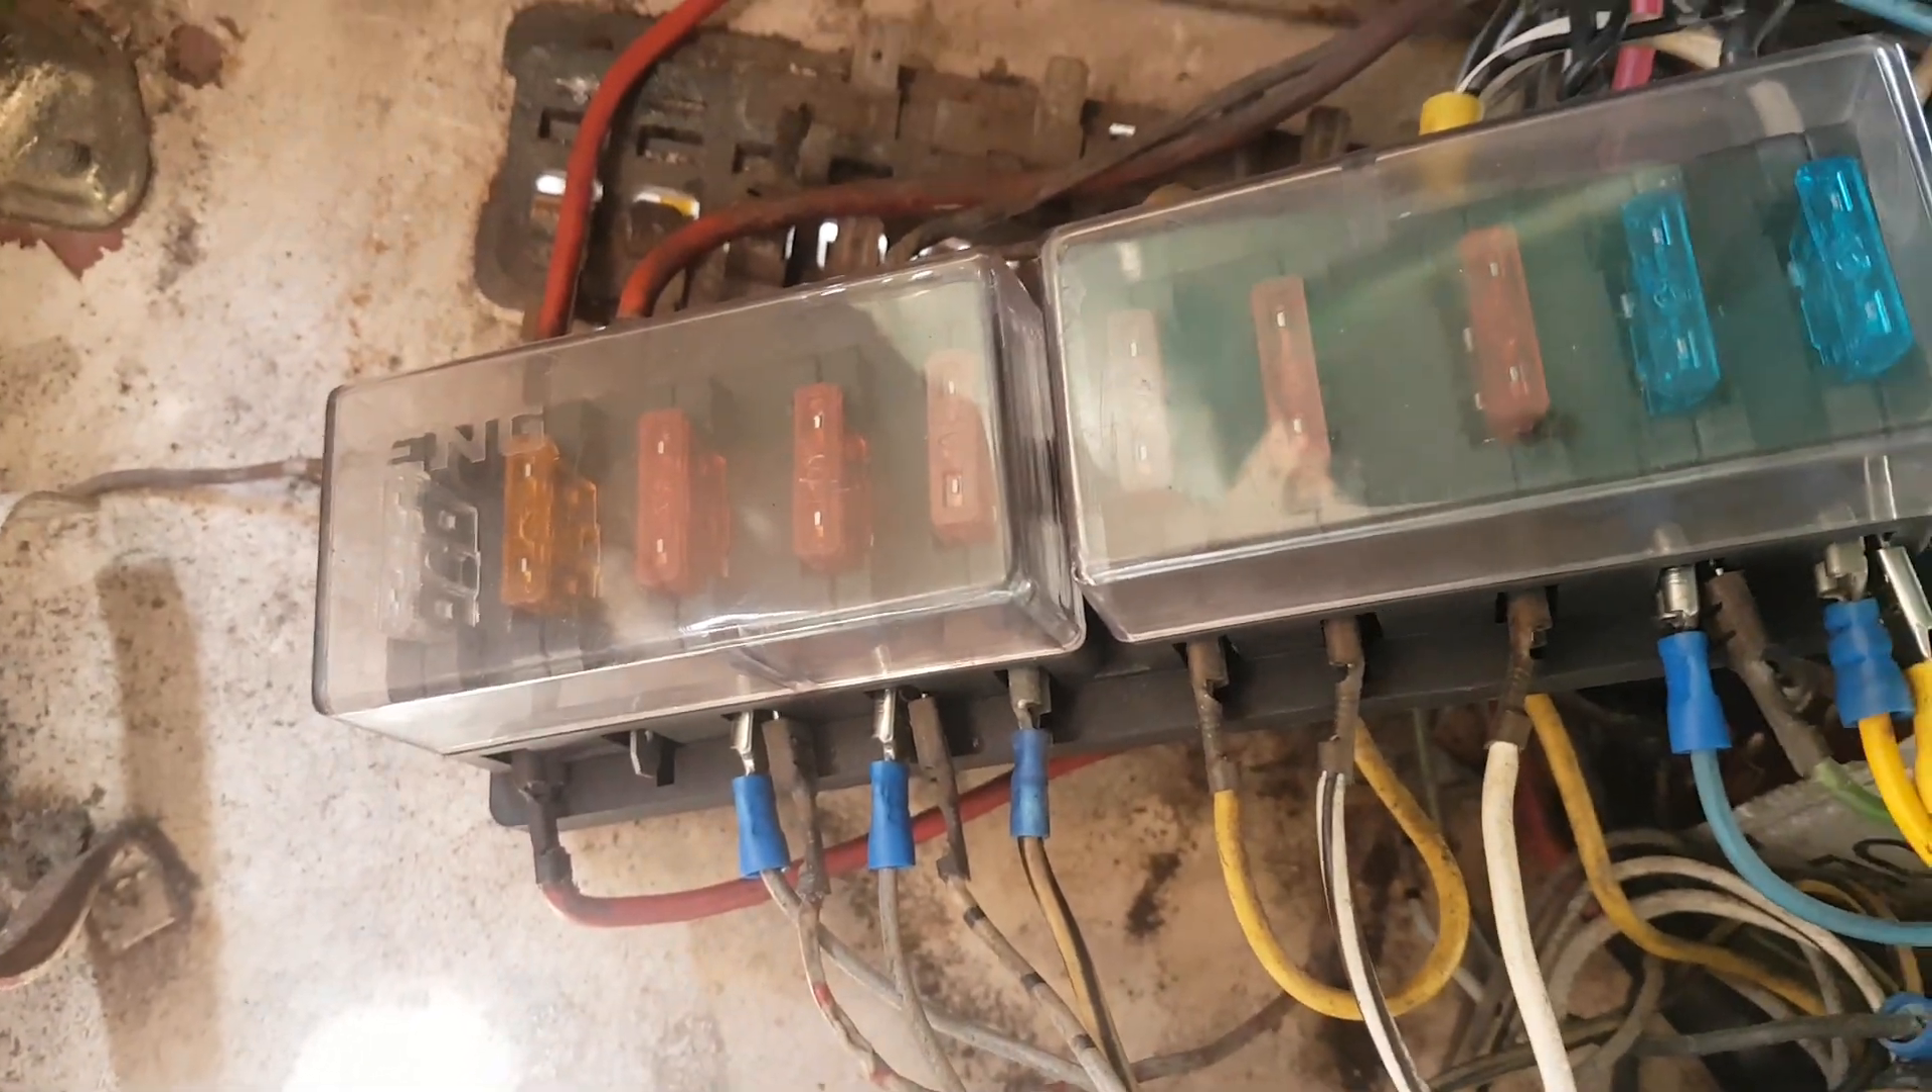So in here I have installed a more modern fuse box with blade fuses as opposed to the old ceramic fuses.